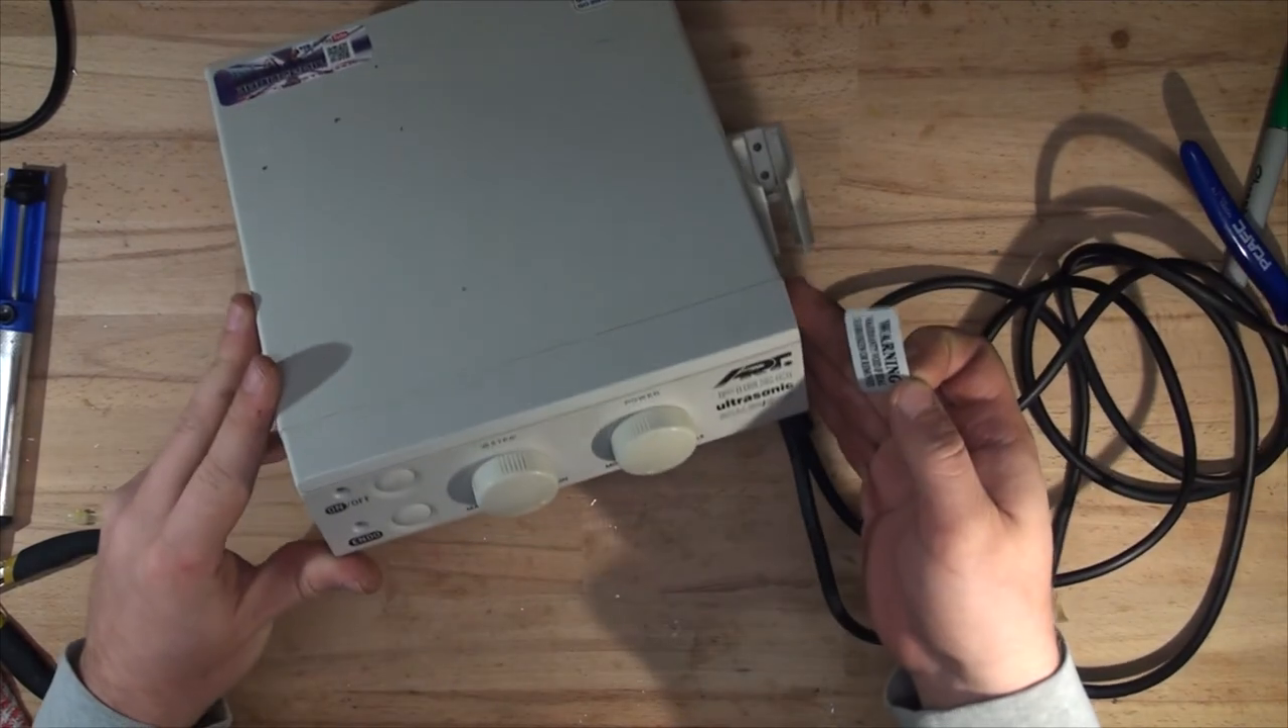All that's left to do is to add the warranty label.